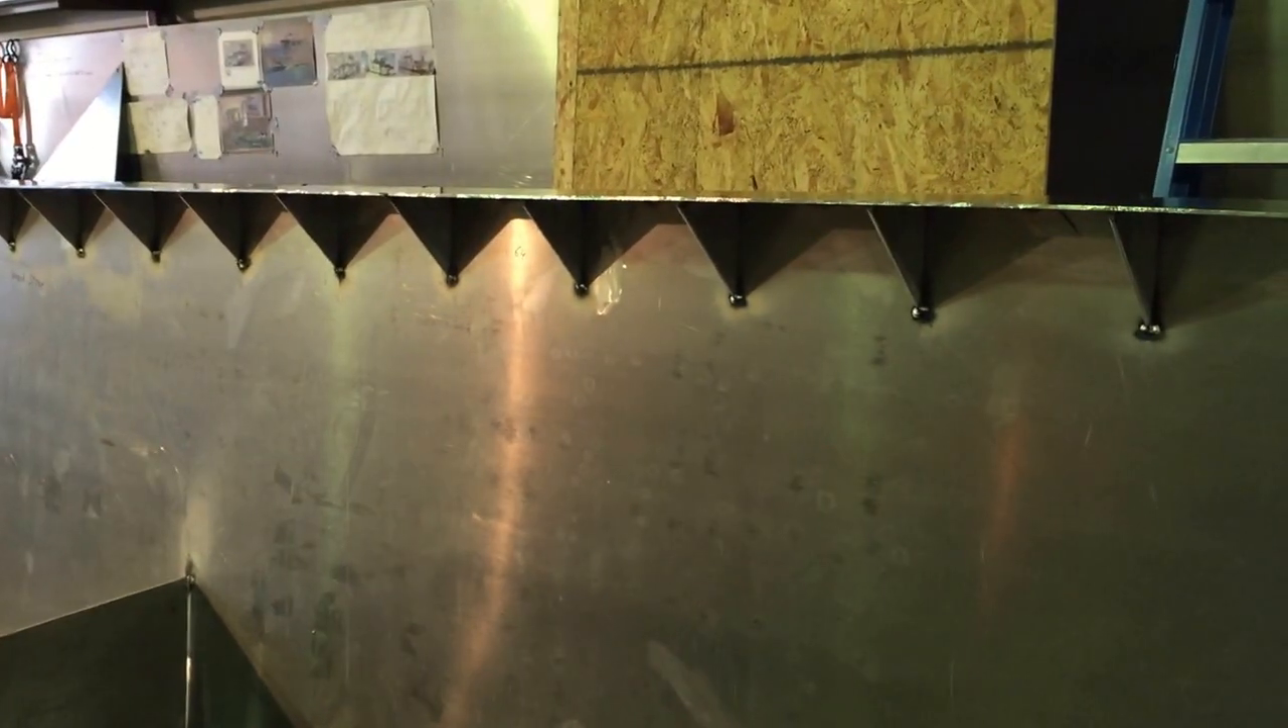I put those triangular shaped gussets on one foot centers.